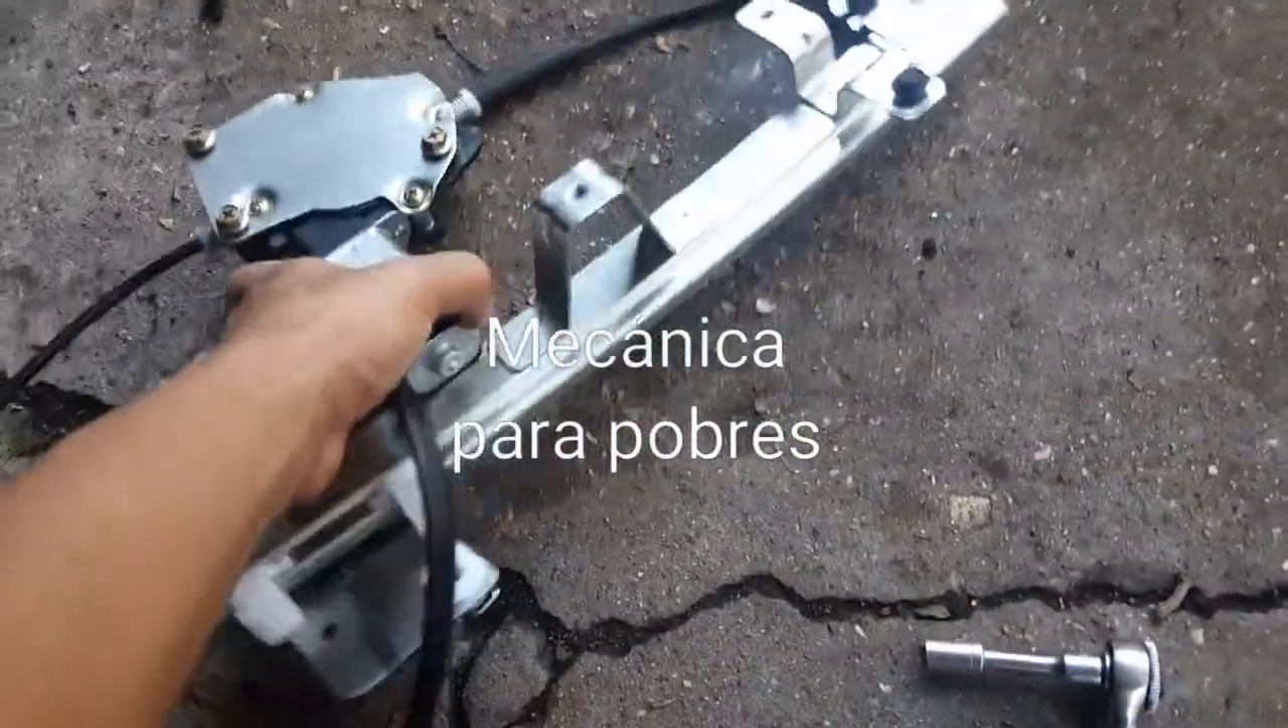Obviamente ya están los tornillos puestos como se pueden ver ahí están.